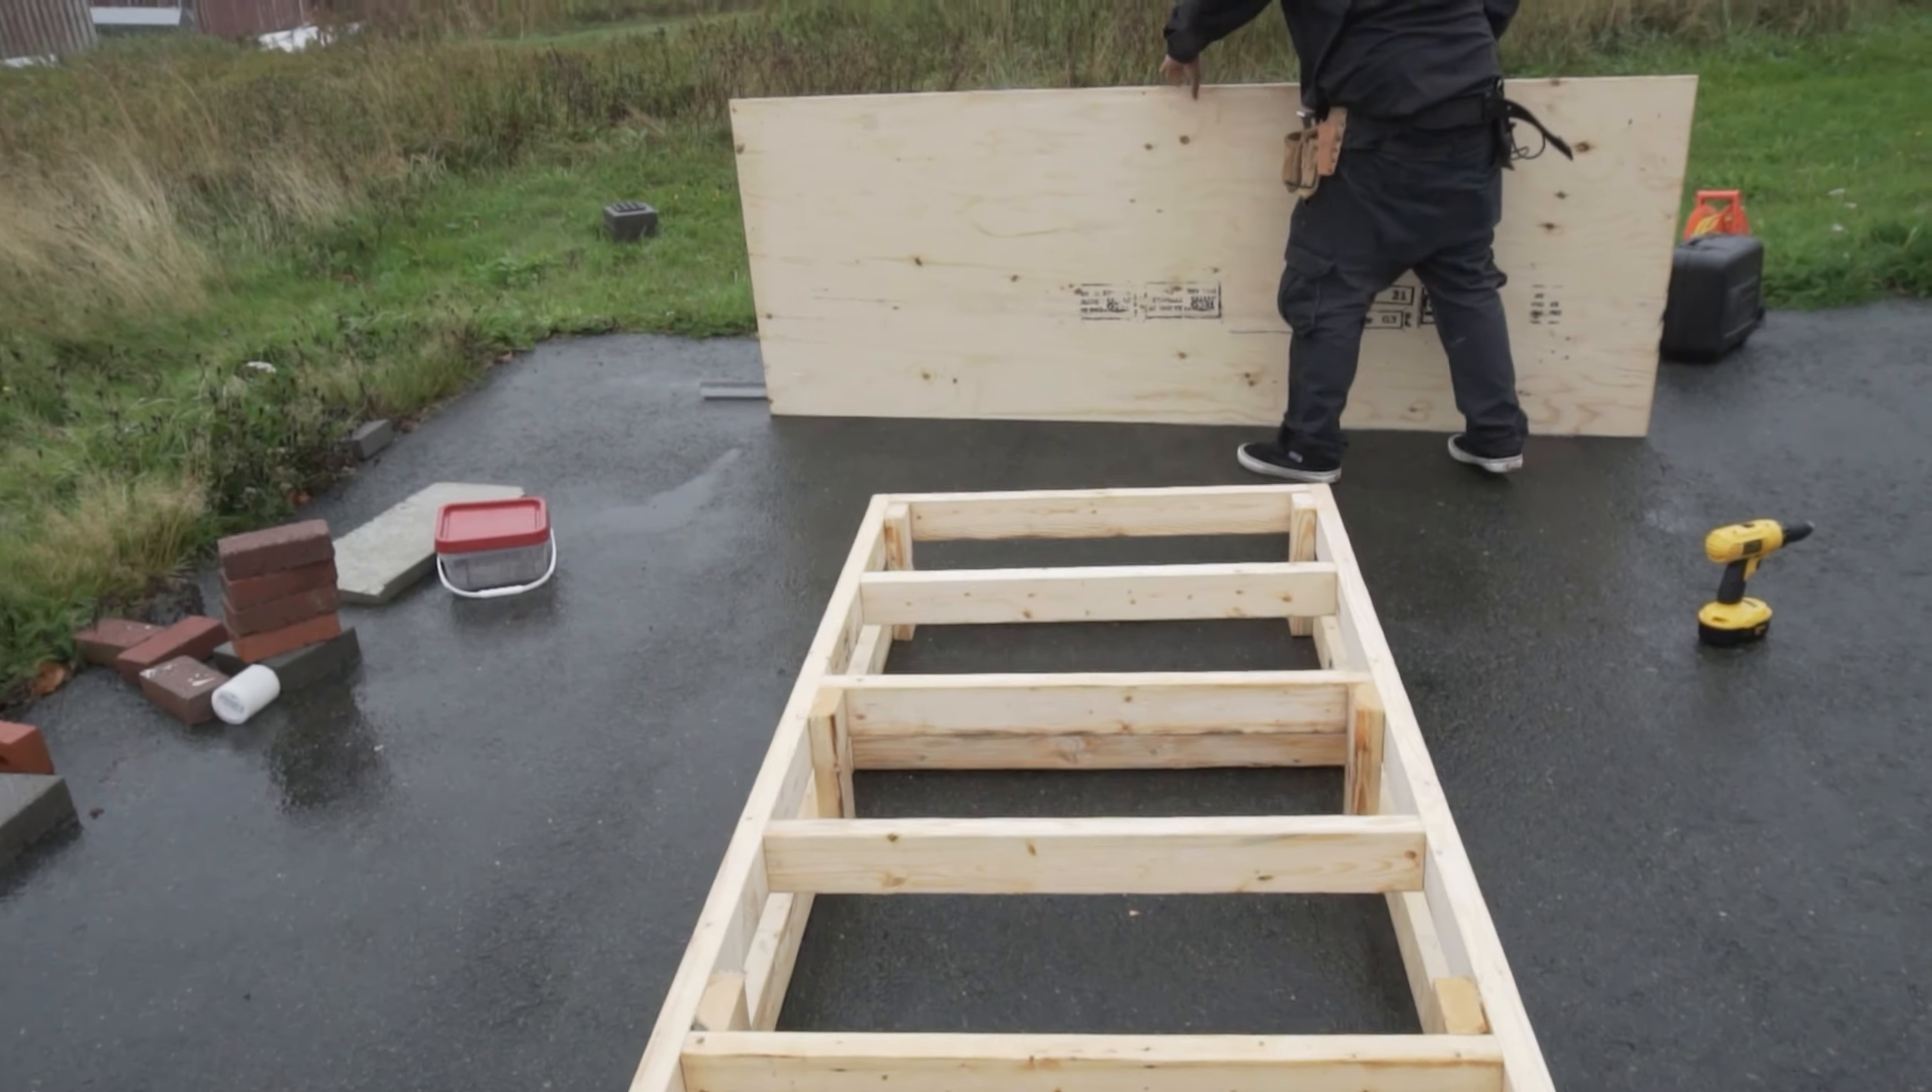We got the top frame done there and this is the base. The frame is done, now we just got to sheet it.